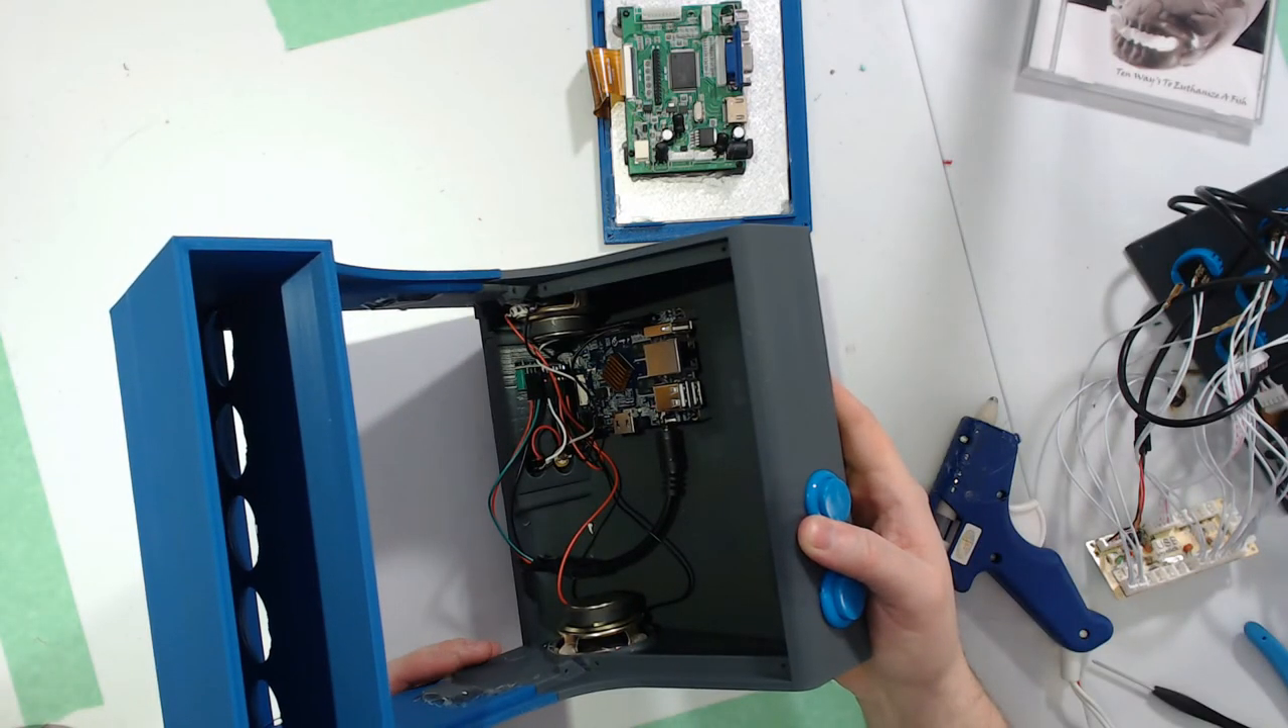So there you can see all of our components are mounted up inside.